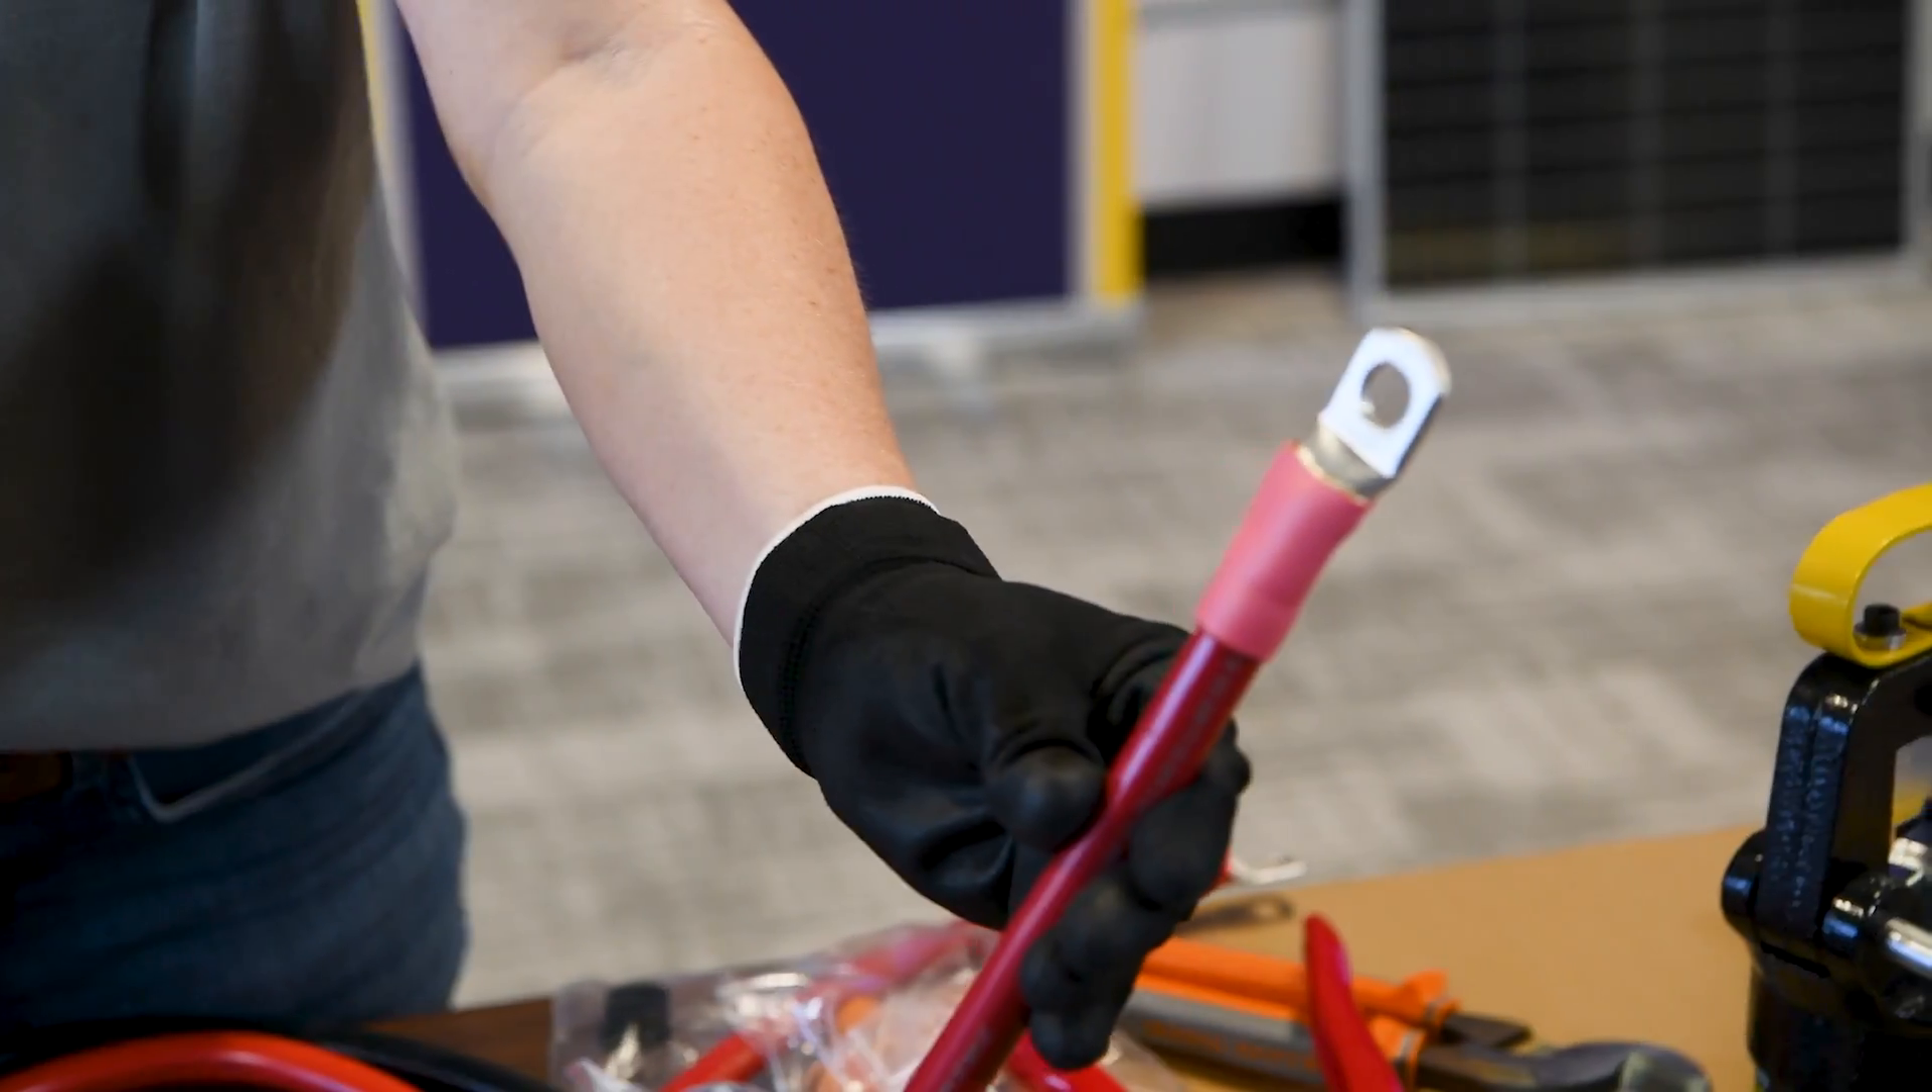And we've applied the lug to the standard stranded wire.